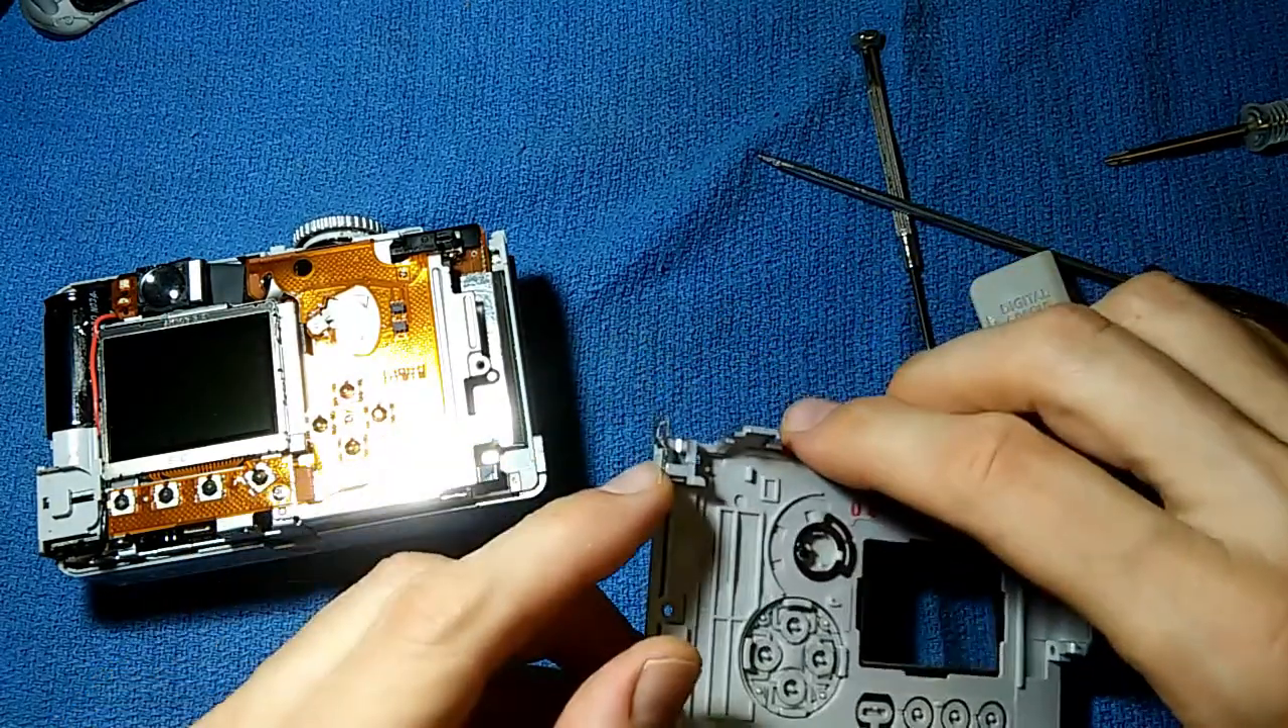And now we have the back exposed.